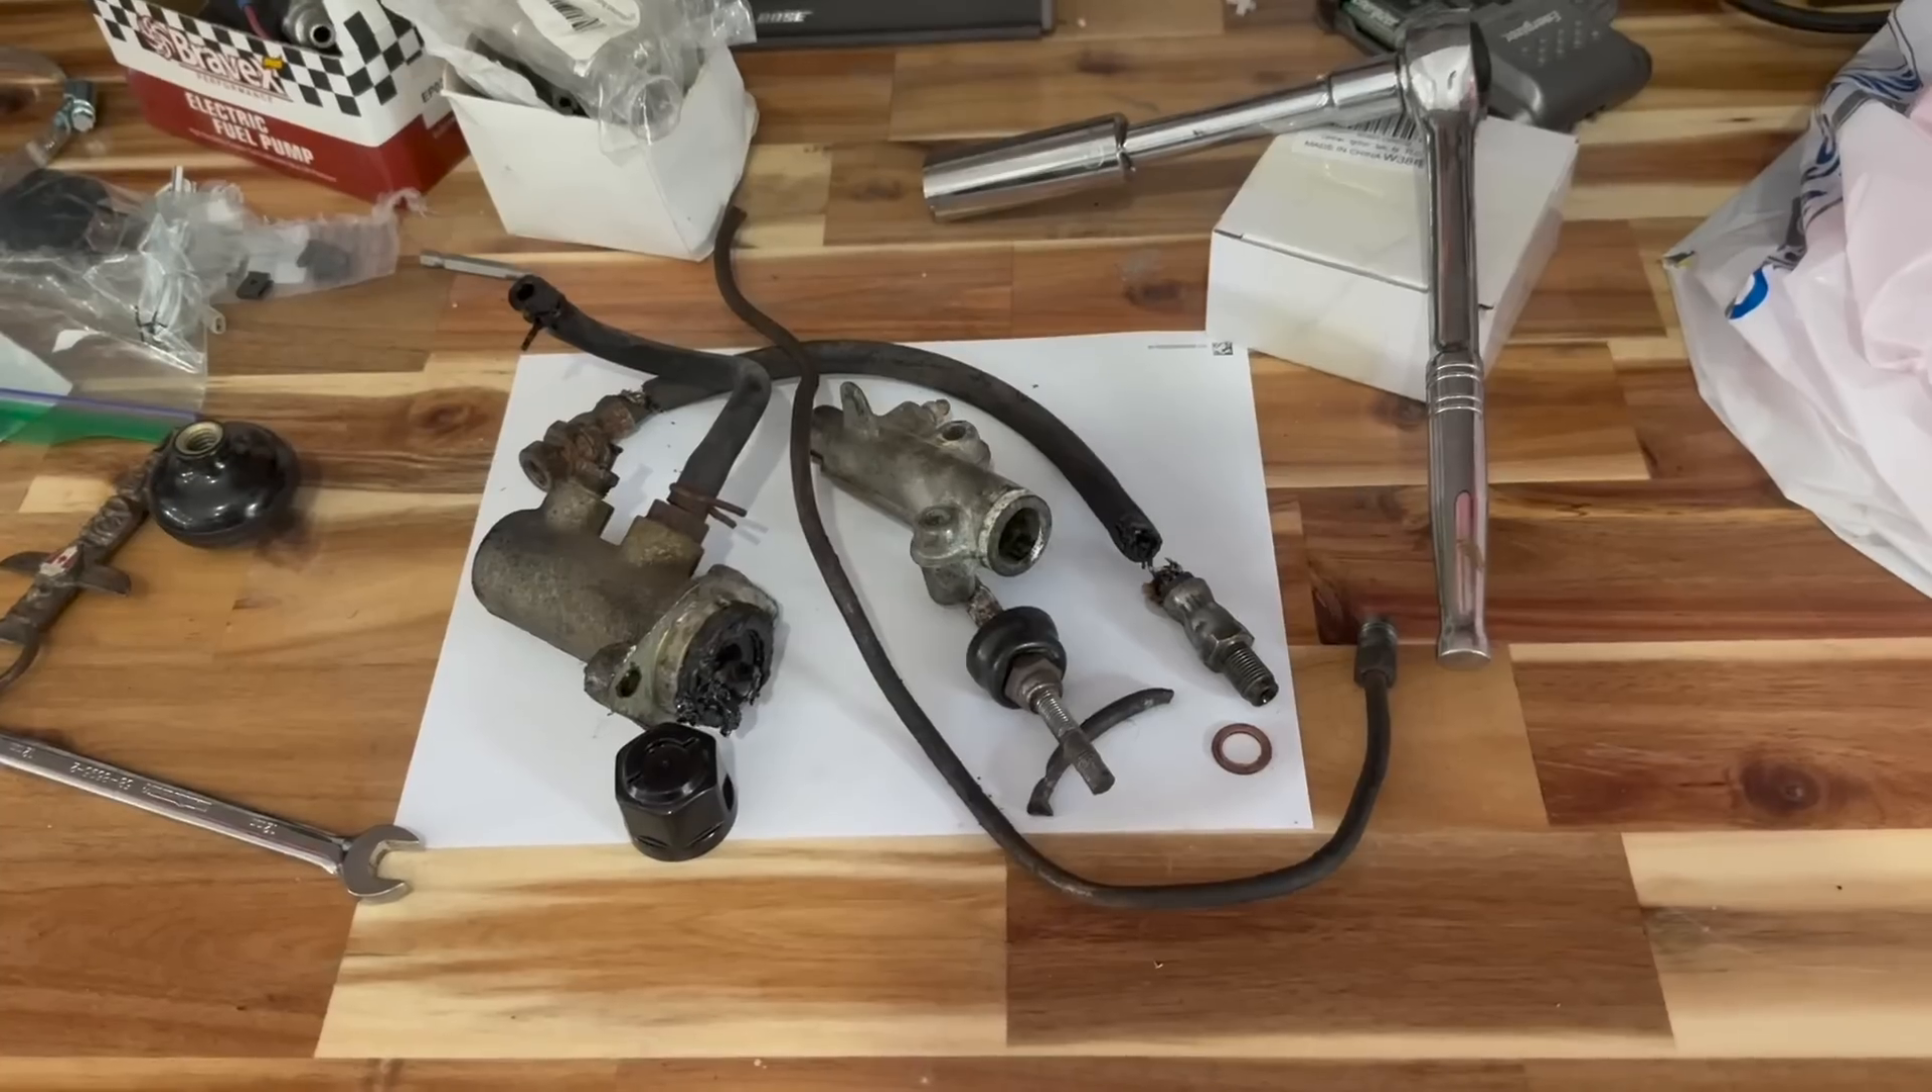Okay, well, clutch parts are off.